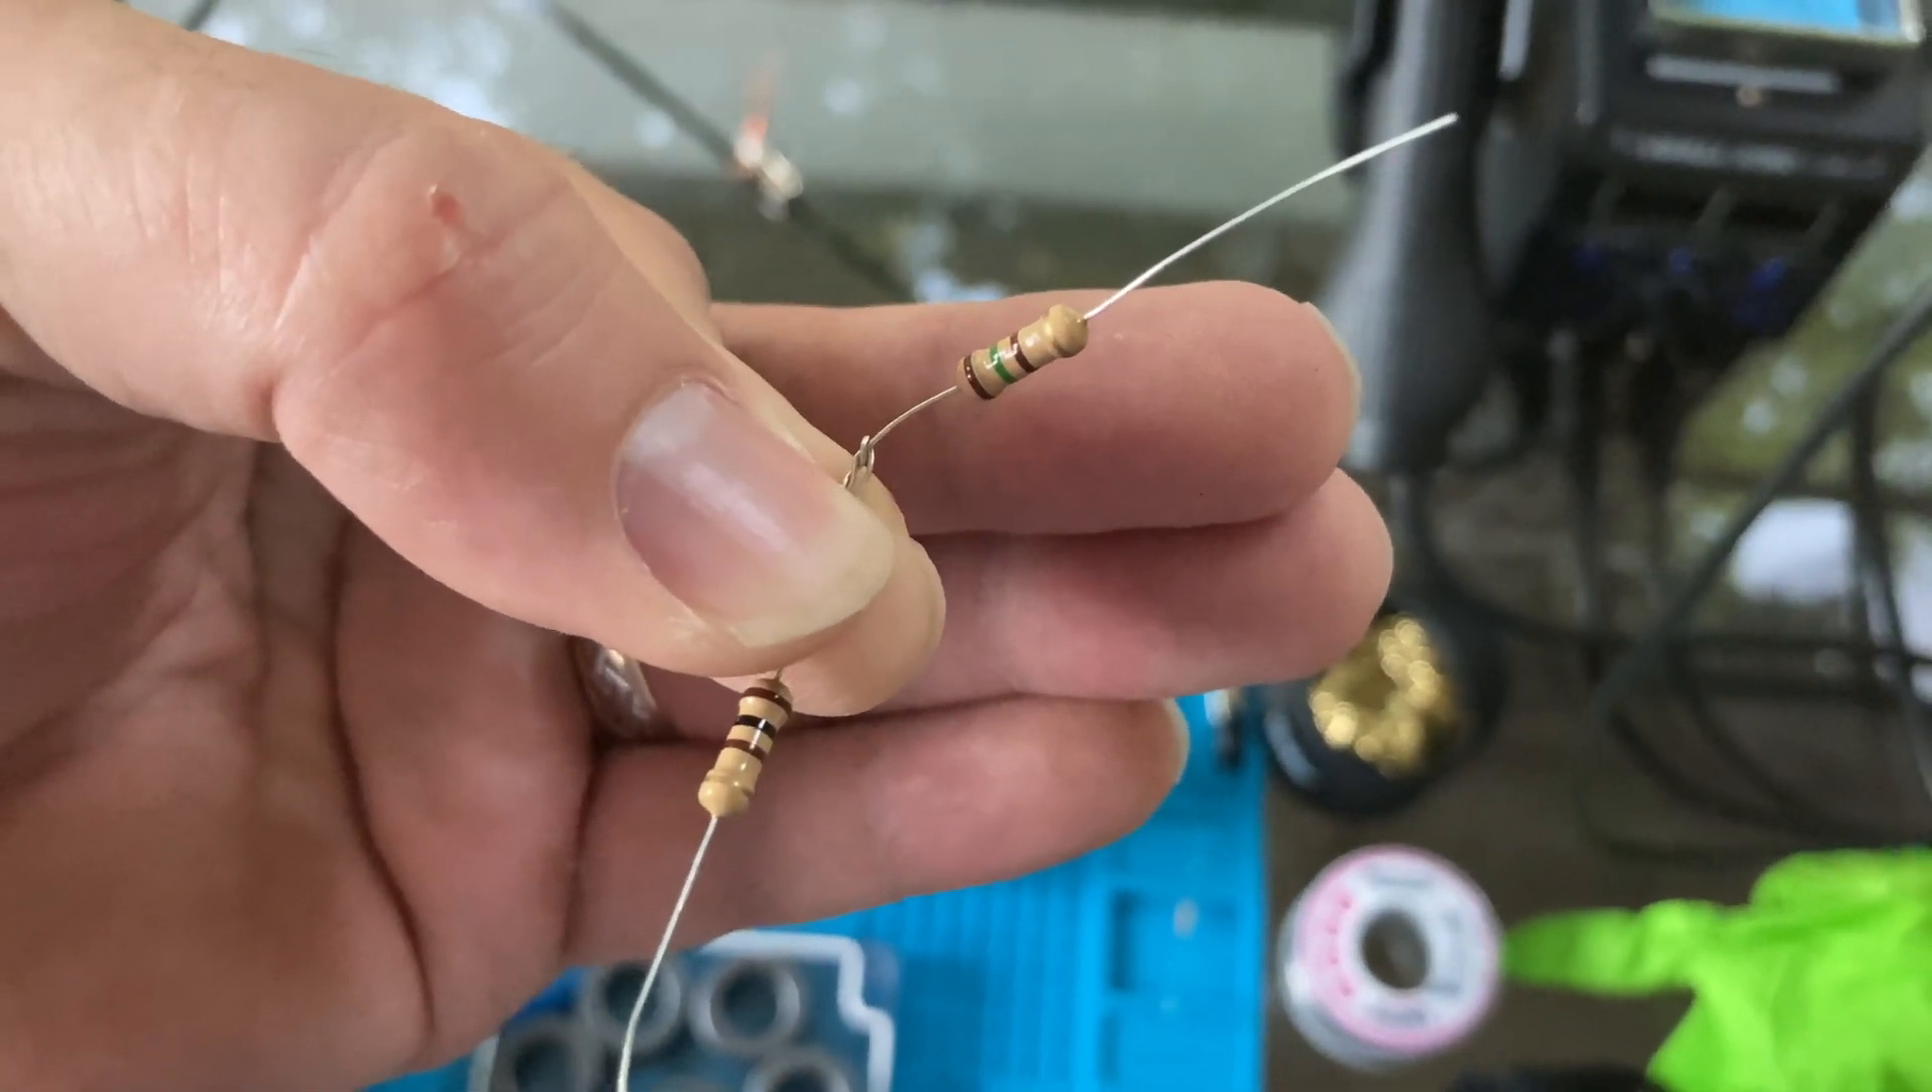I know that something was going on with the electrical connections because I took a 150 ohm and 100 ohm resistor and I just kind of twisted the wires together here.